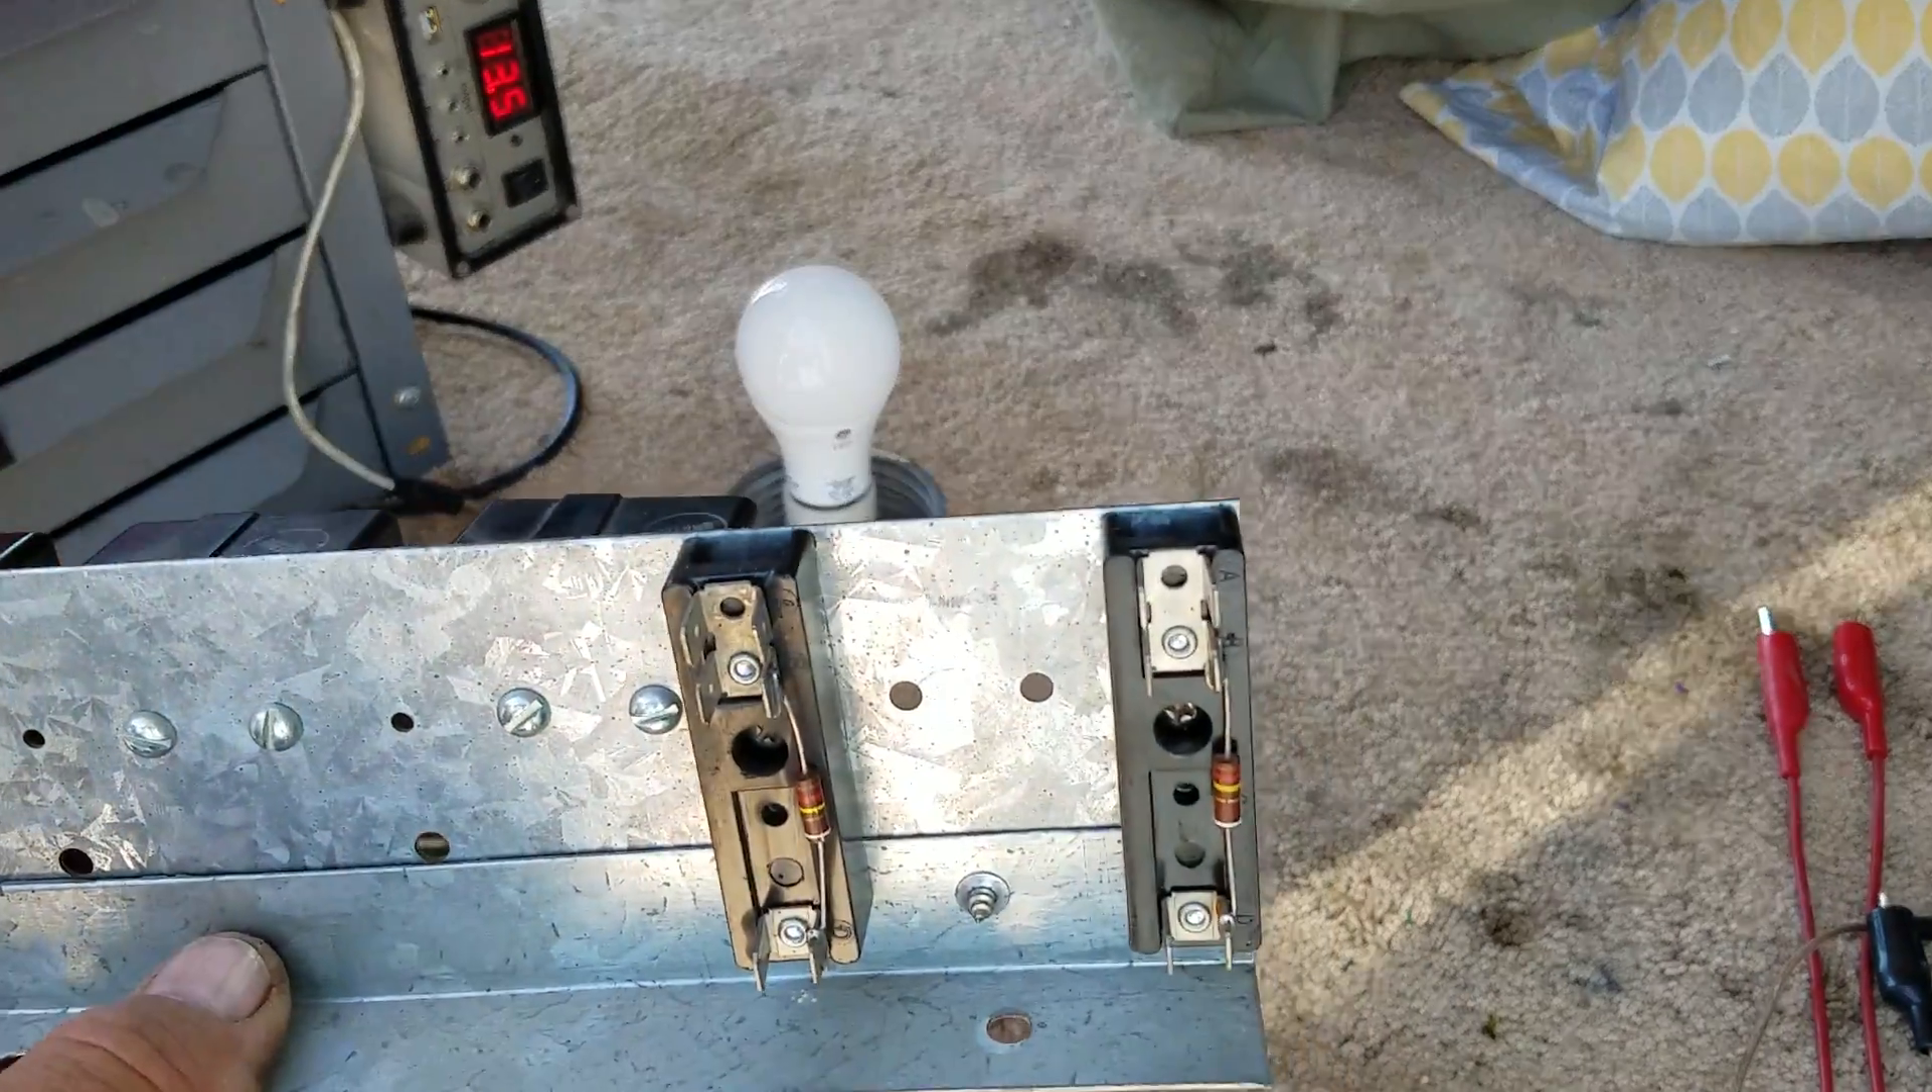And then on this side, I've got the blocks with the resistors already in them.